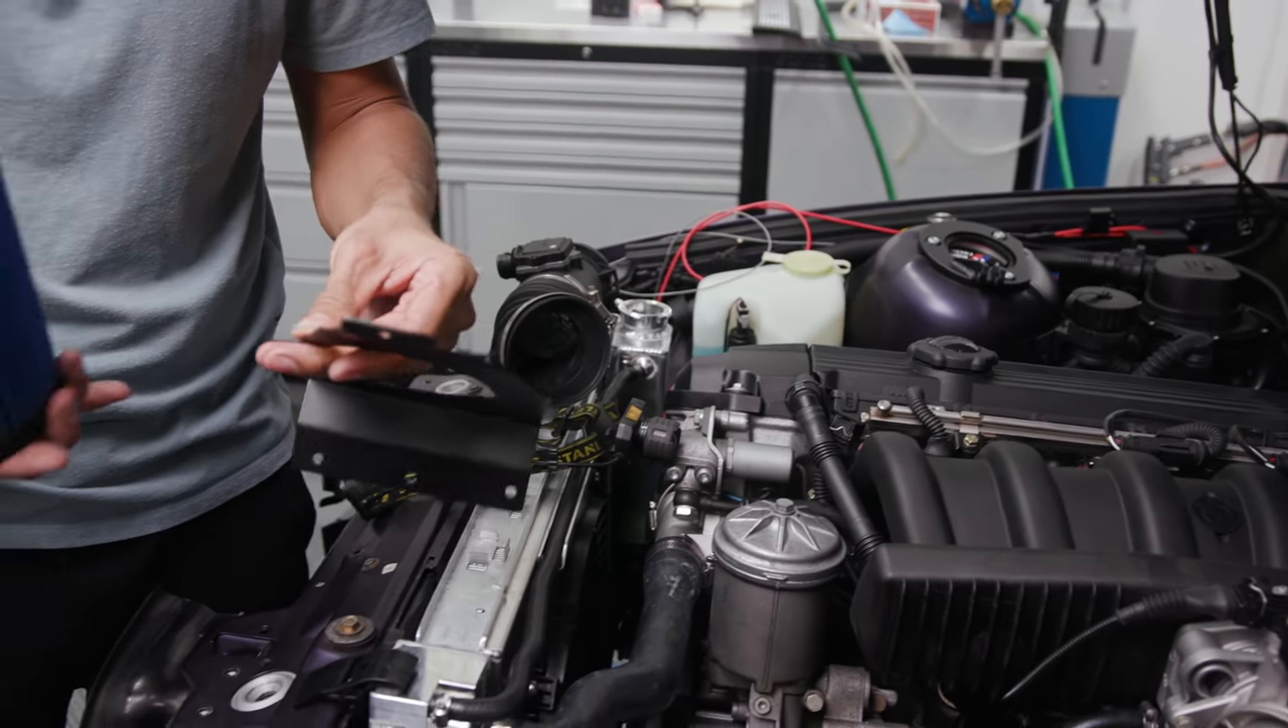And we are trying to still install this bracket that comes with the dyna intake.